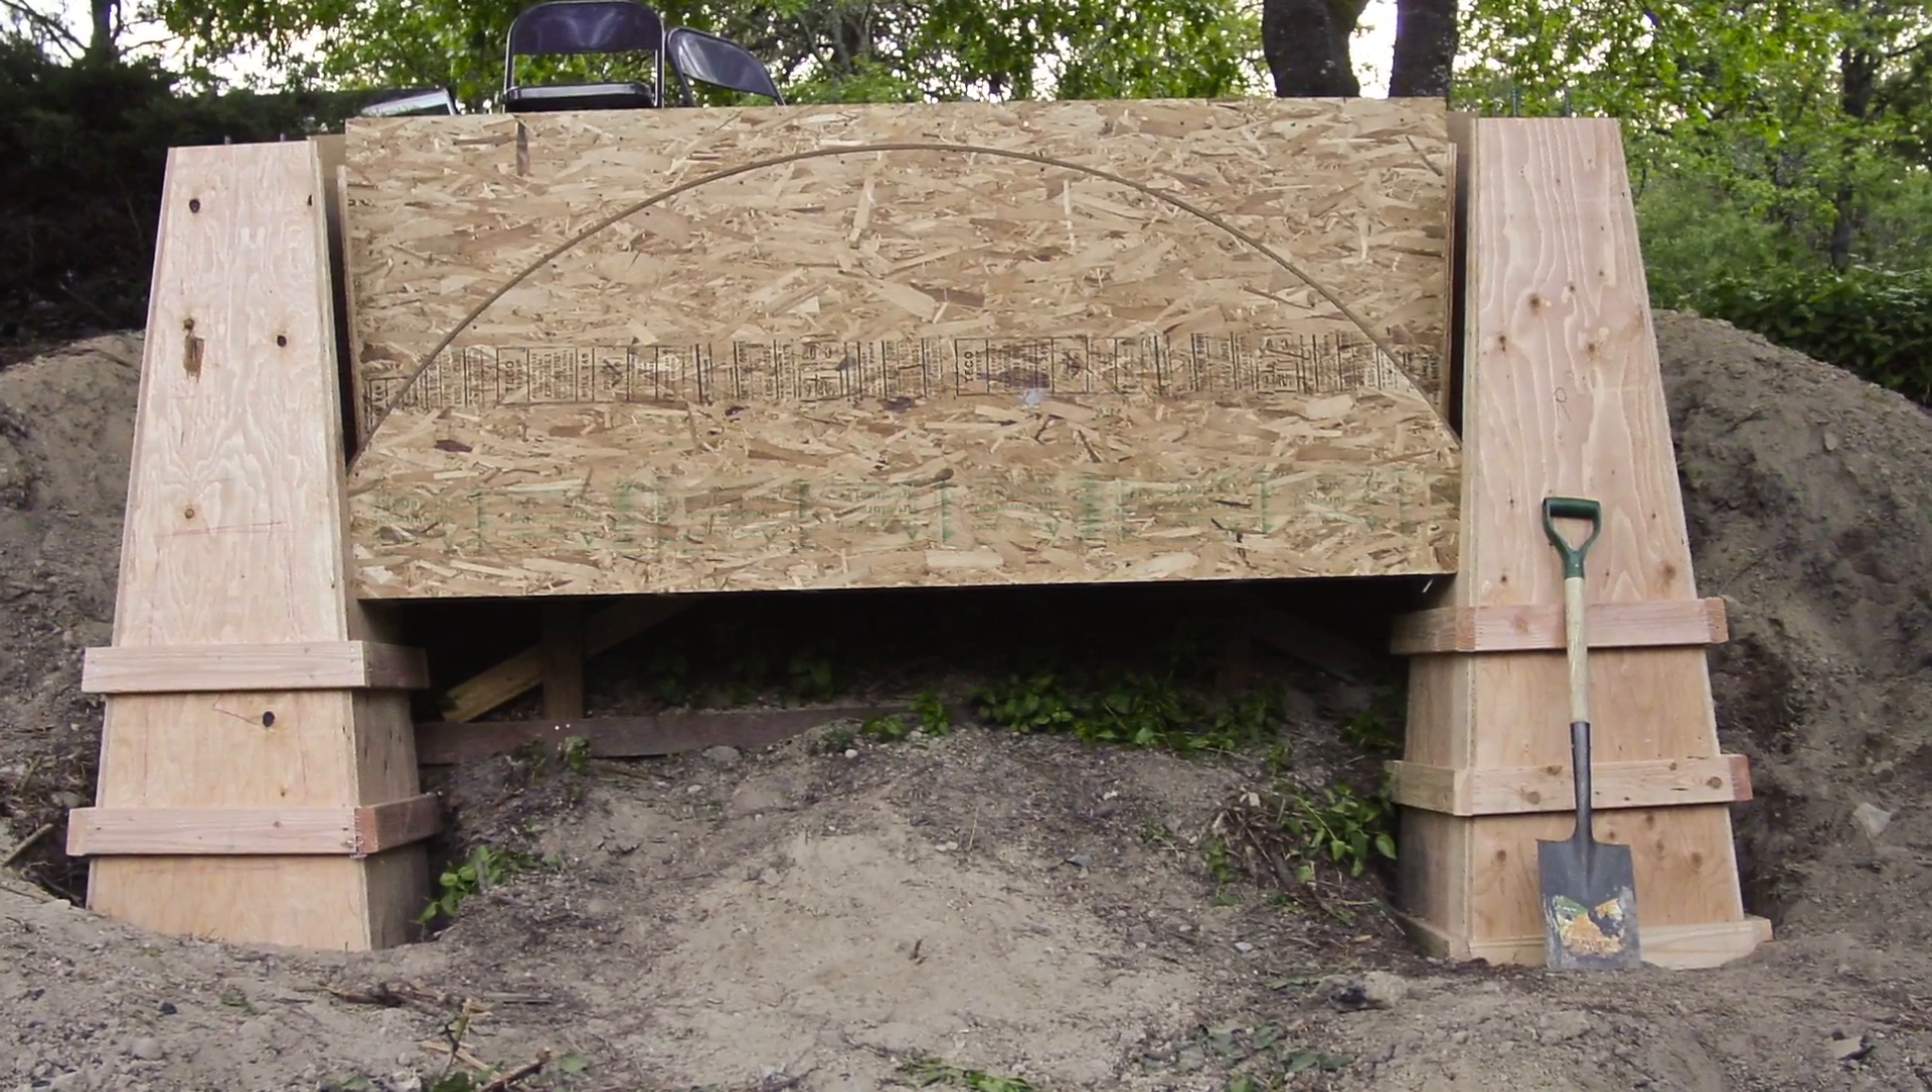Now you can see the corner posts are installed with some bracing around bracing bands around the base down there.